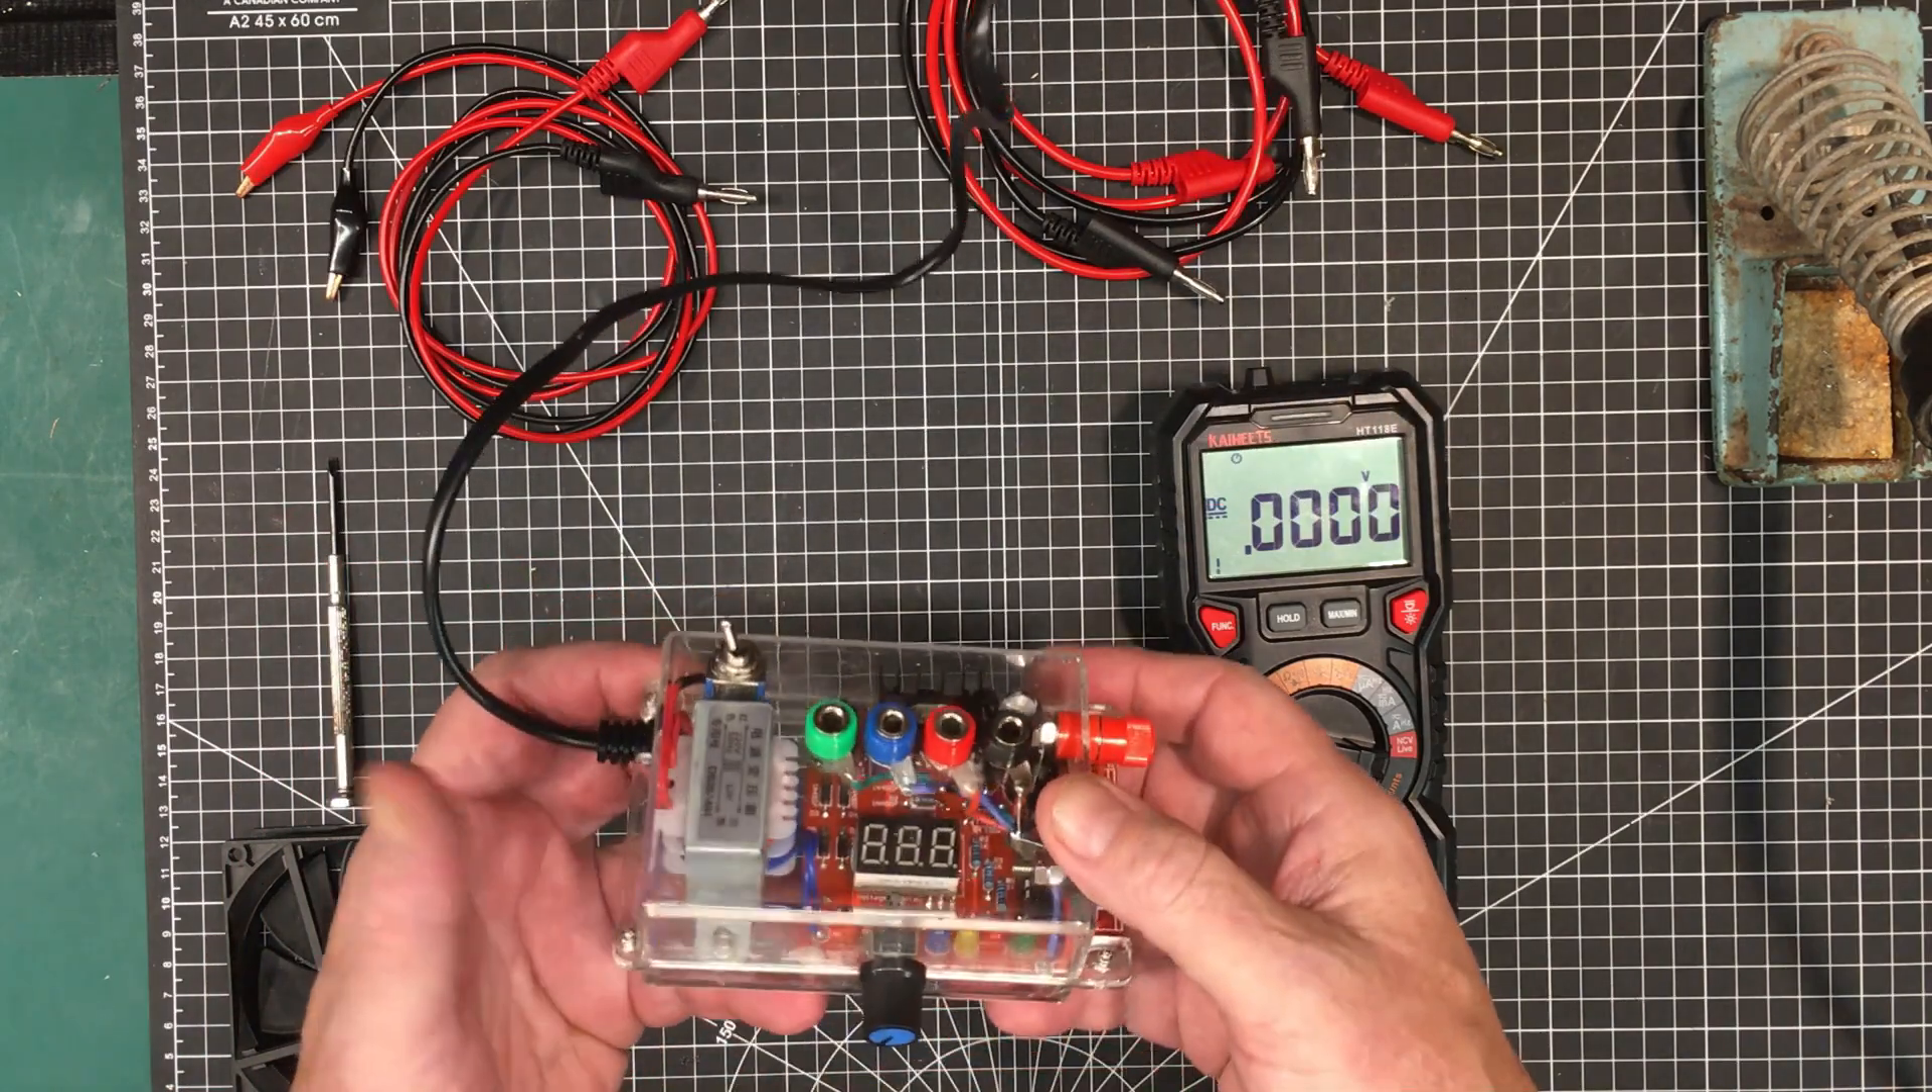Okay, so we've done the final assembly. It wasn't too bad actually and it looks quite nice.